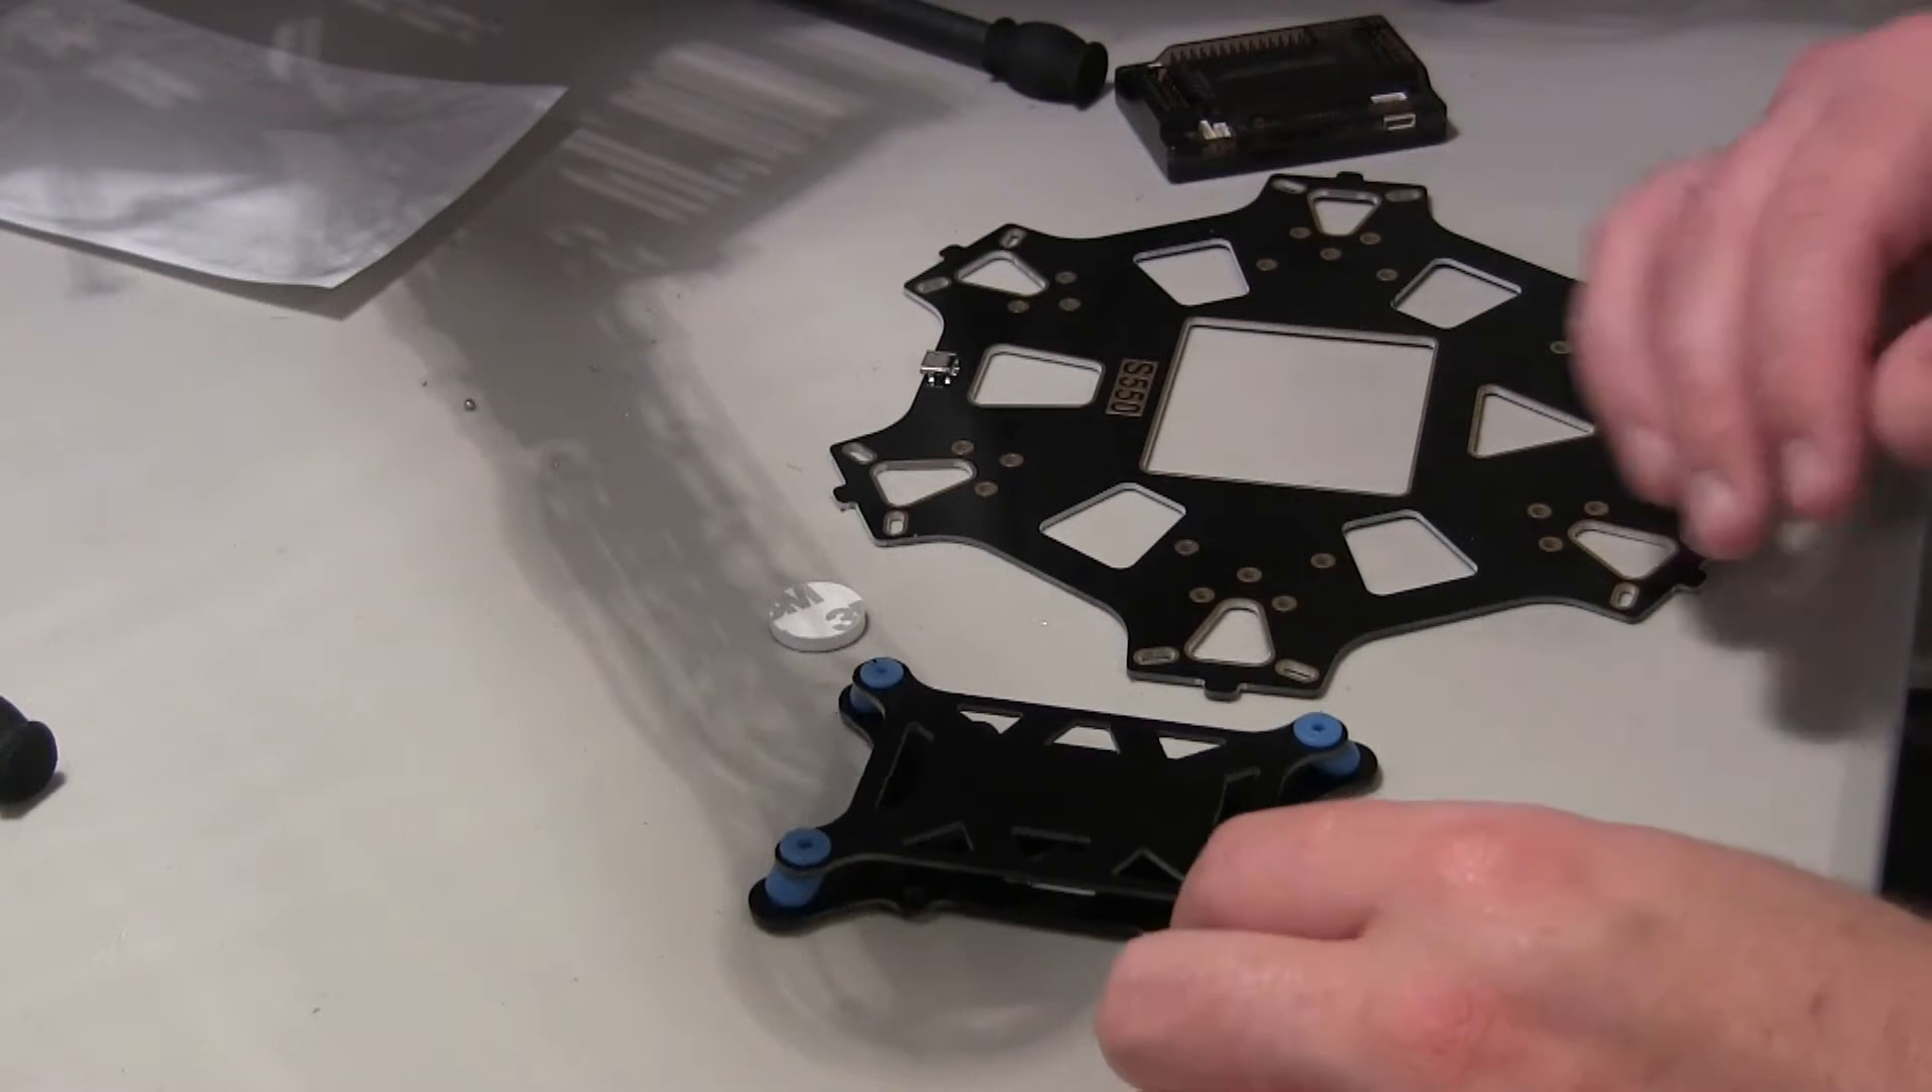I just finished, um, putting together the anti-vibration mount.